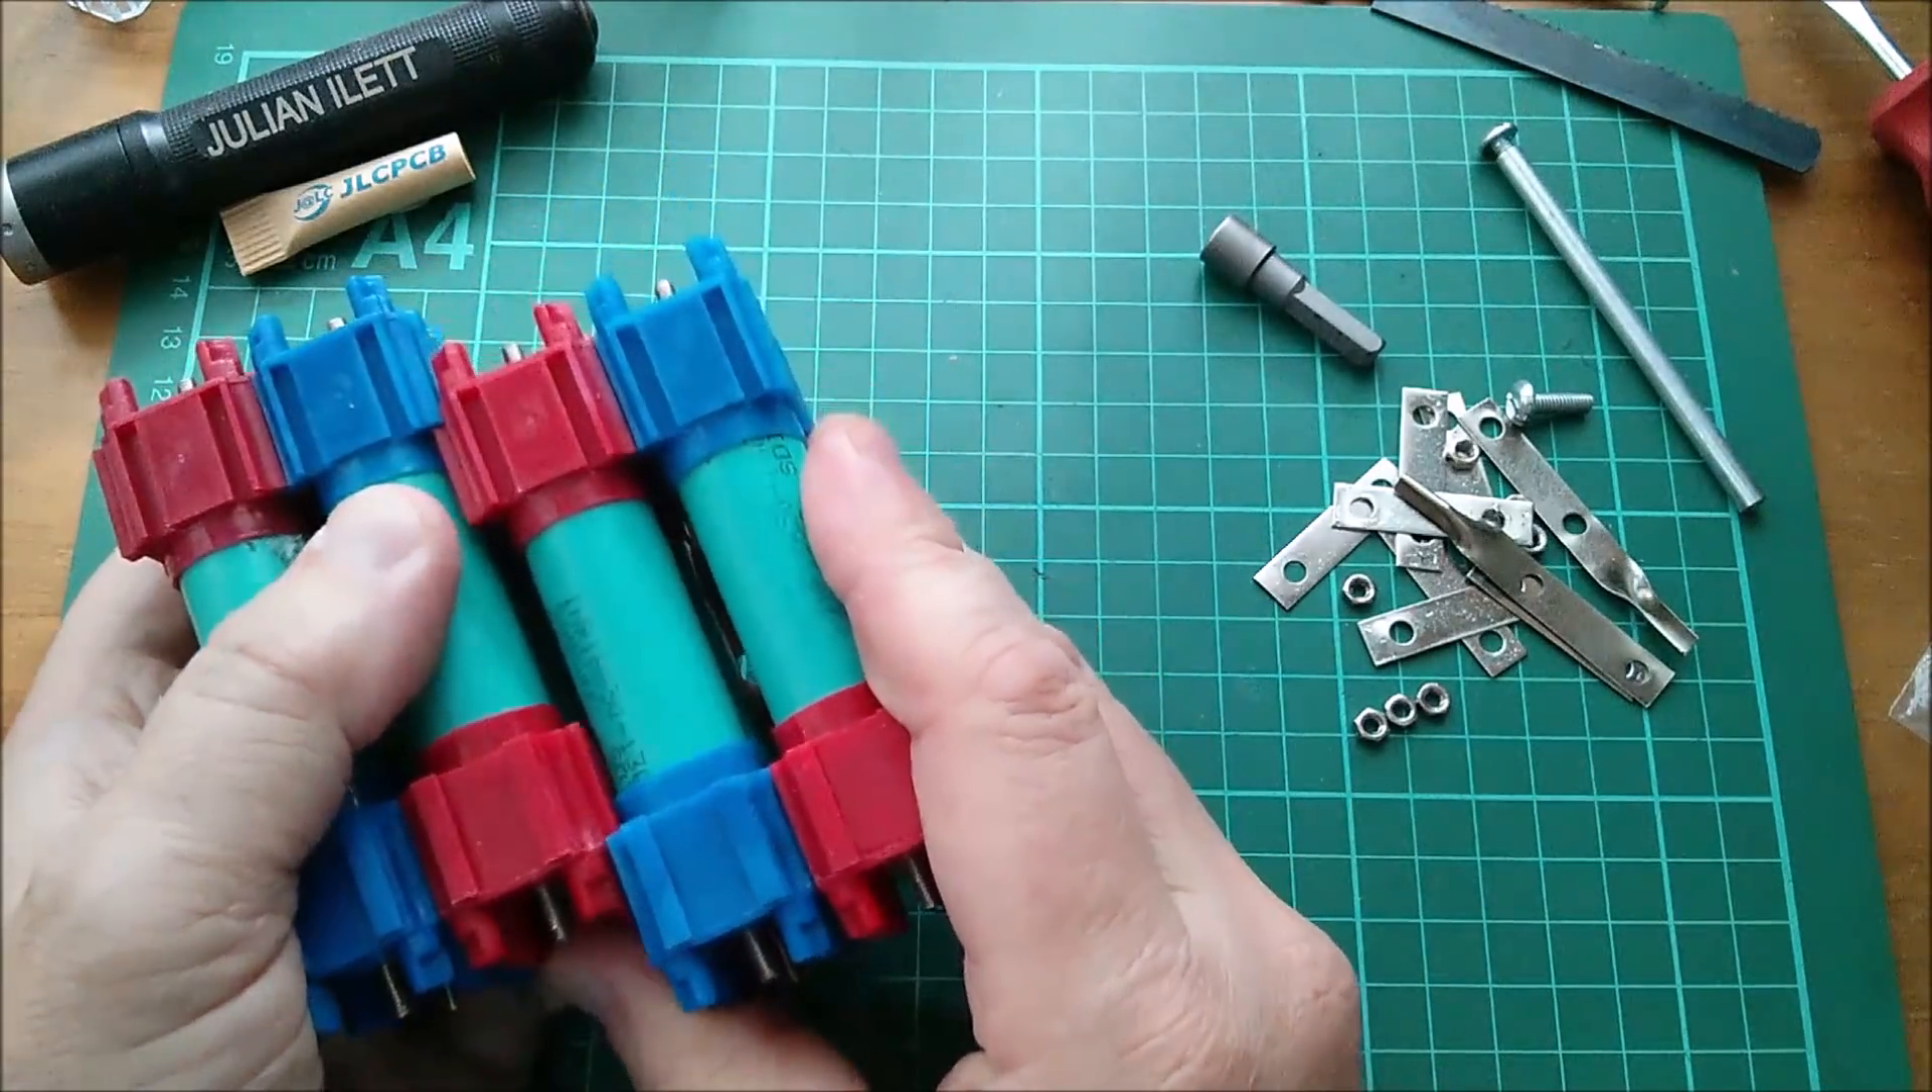And that is my finished configuration for 4S, four cells in series across here, 2P, parallel, parallel, parallel, parallel. But before I start putting the nickel strips on, I want to get my barrel bolts in.